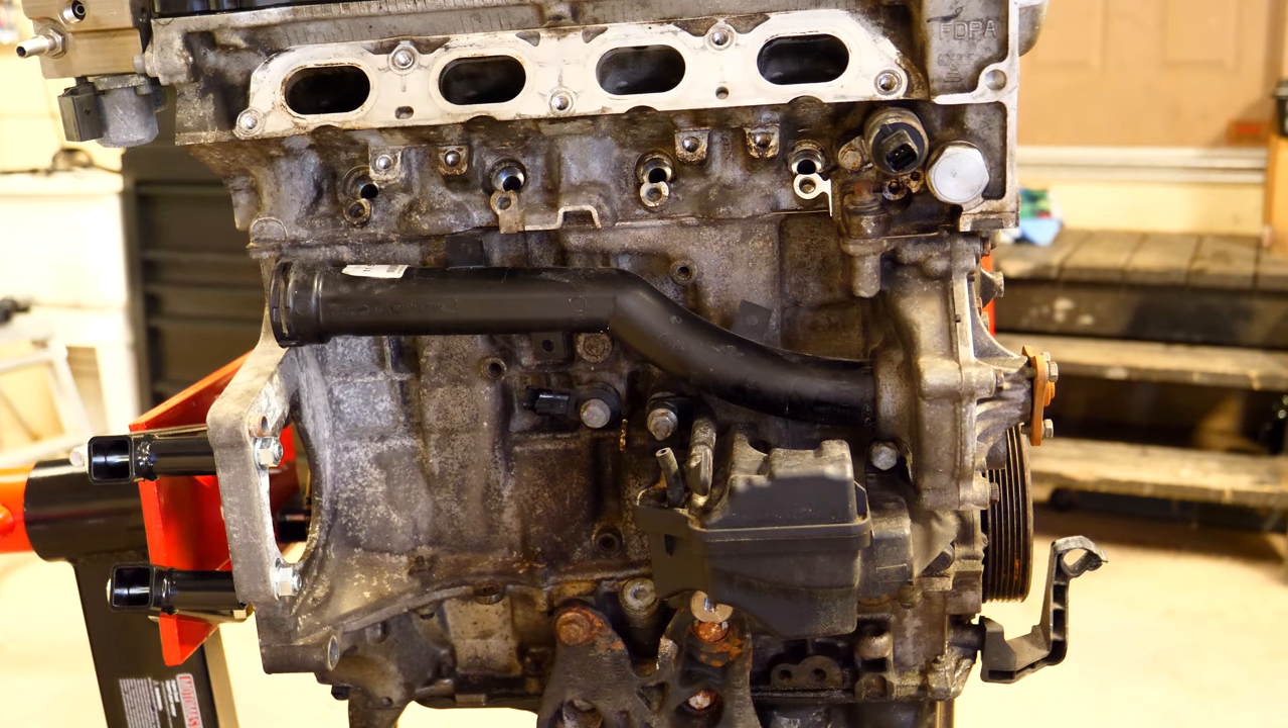Now, I never went ahead and removed the water pipe that's found on the back side of the motor.